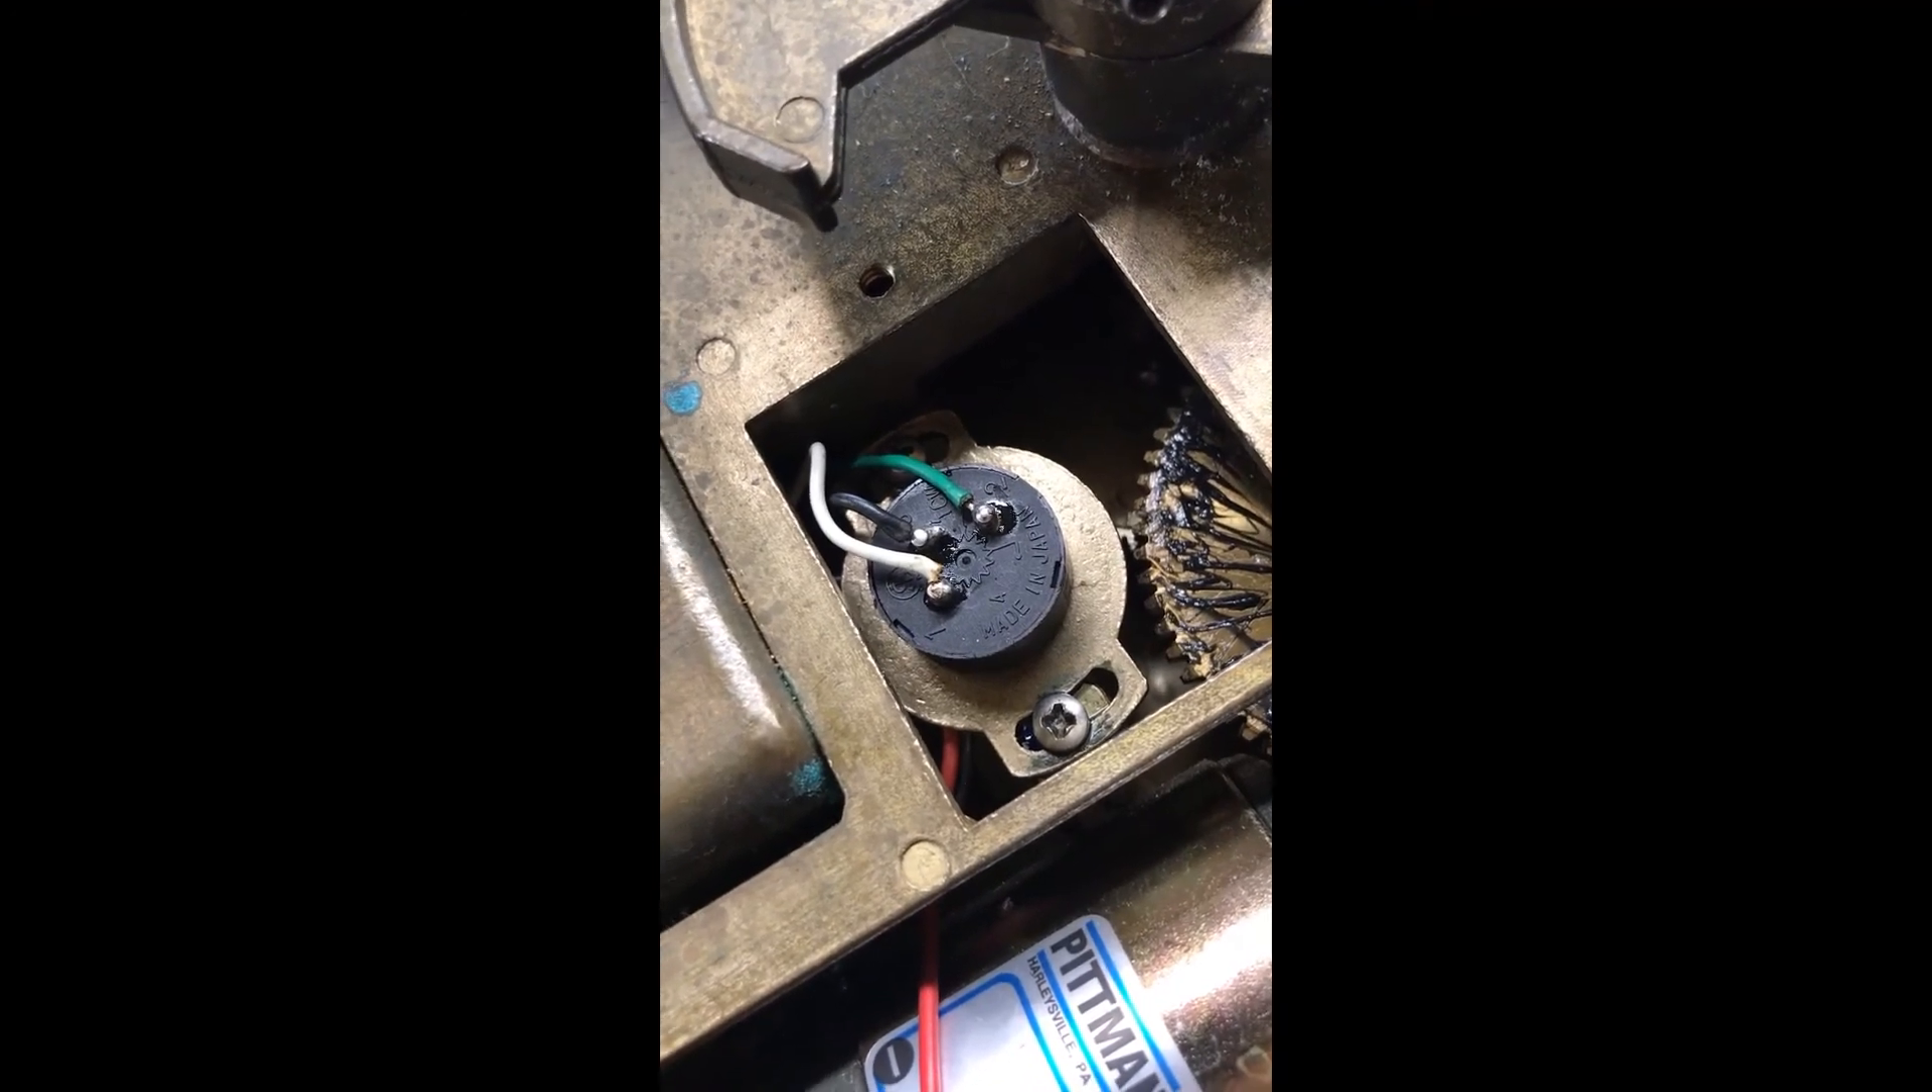Okay so there's the wires nicely soldered back onto the potentiometer.